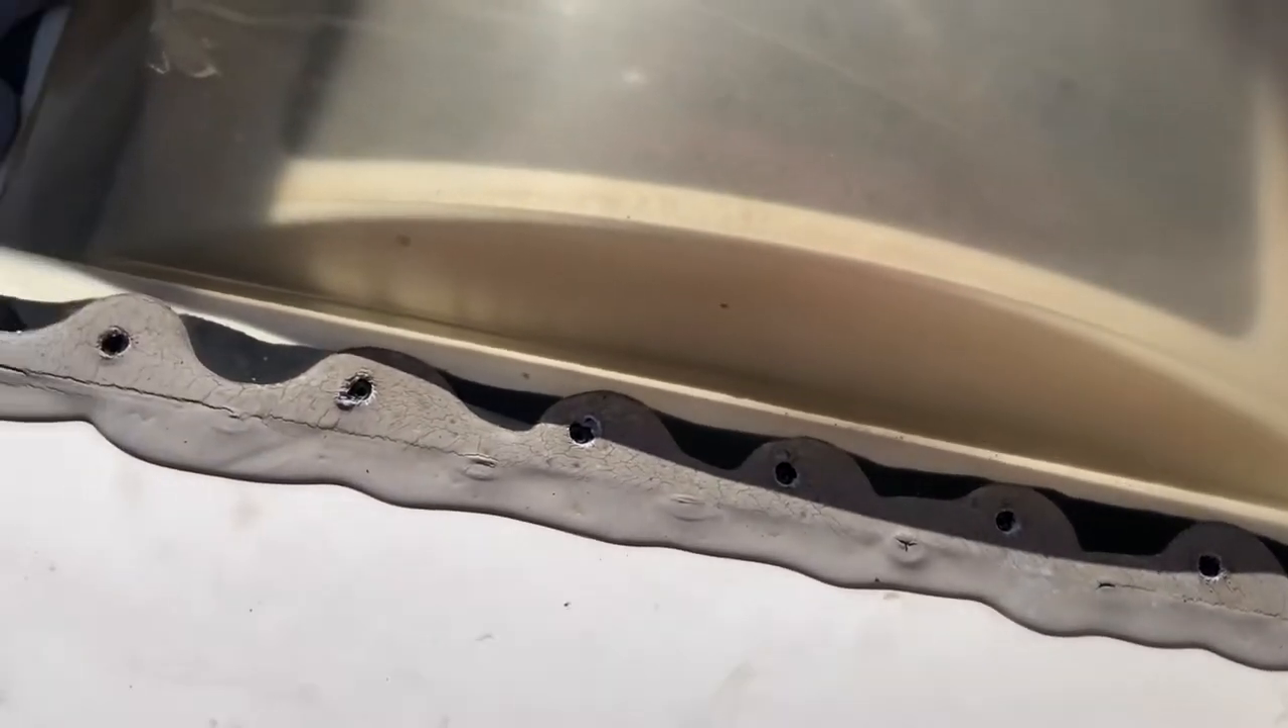You can see i've got all the screws out now.